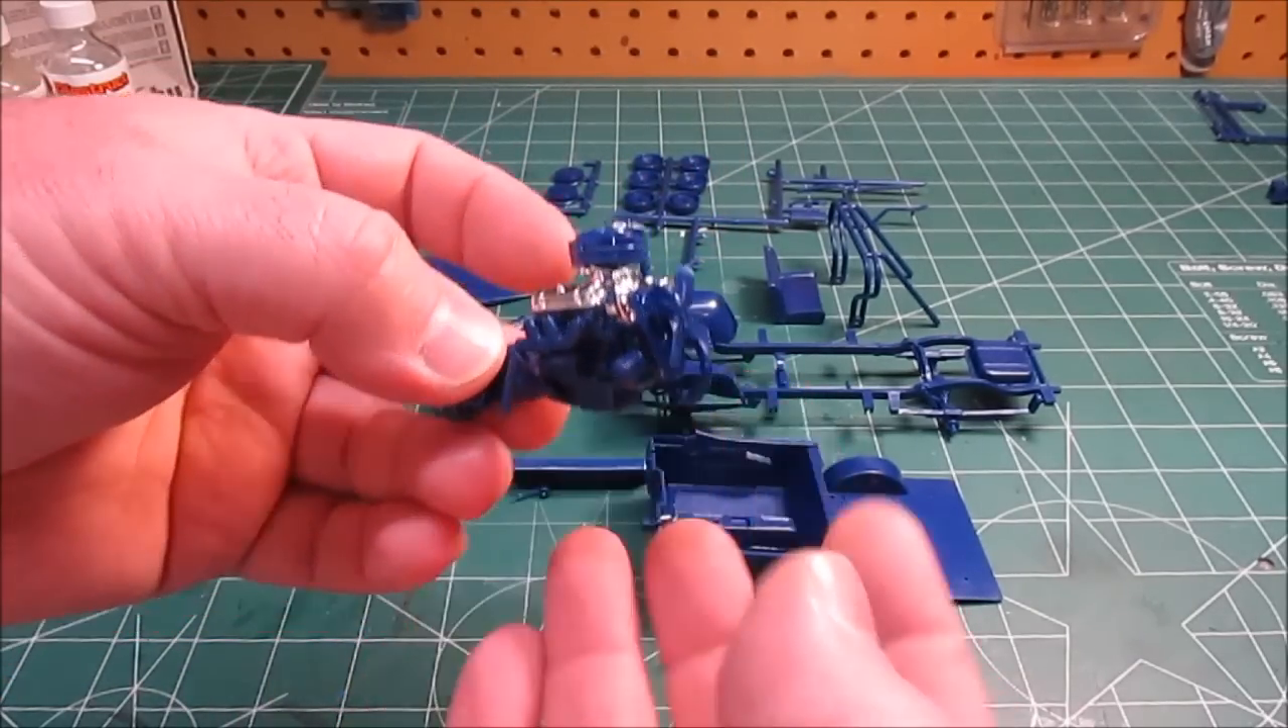The V6 here, nice-looking little engine. I did attach the chrome parts already because it's going to be just getting a coat of AMC Jeep Blue.